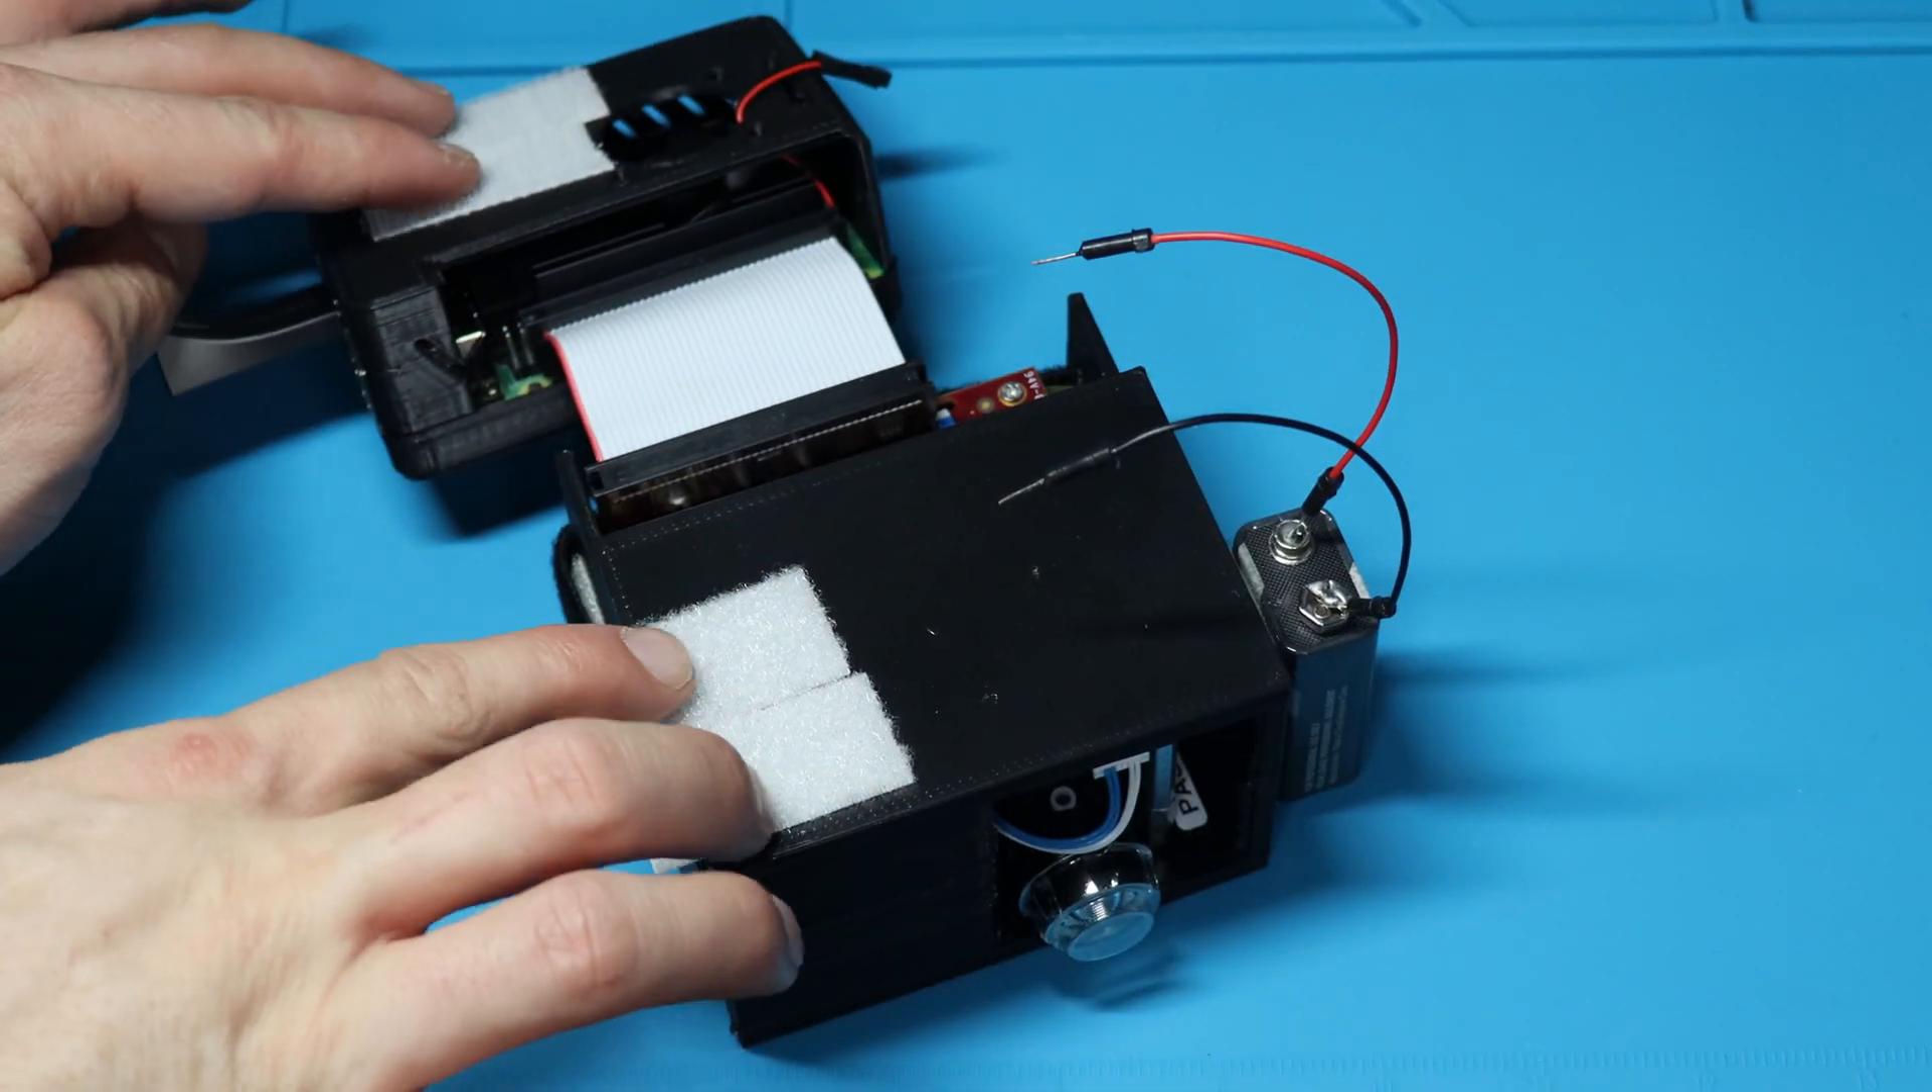I attached the velcro straps to keep the projector in place.